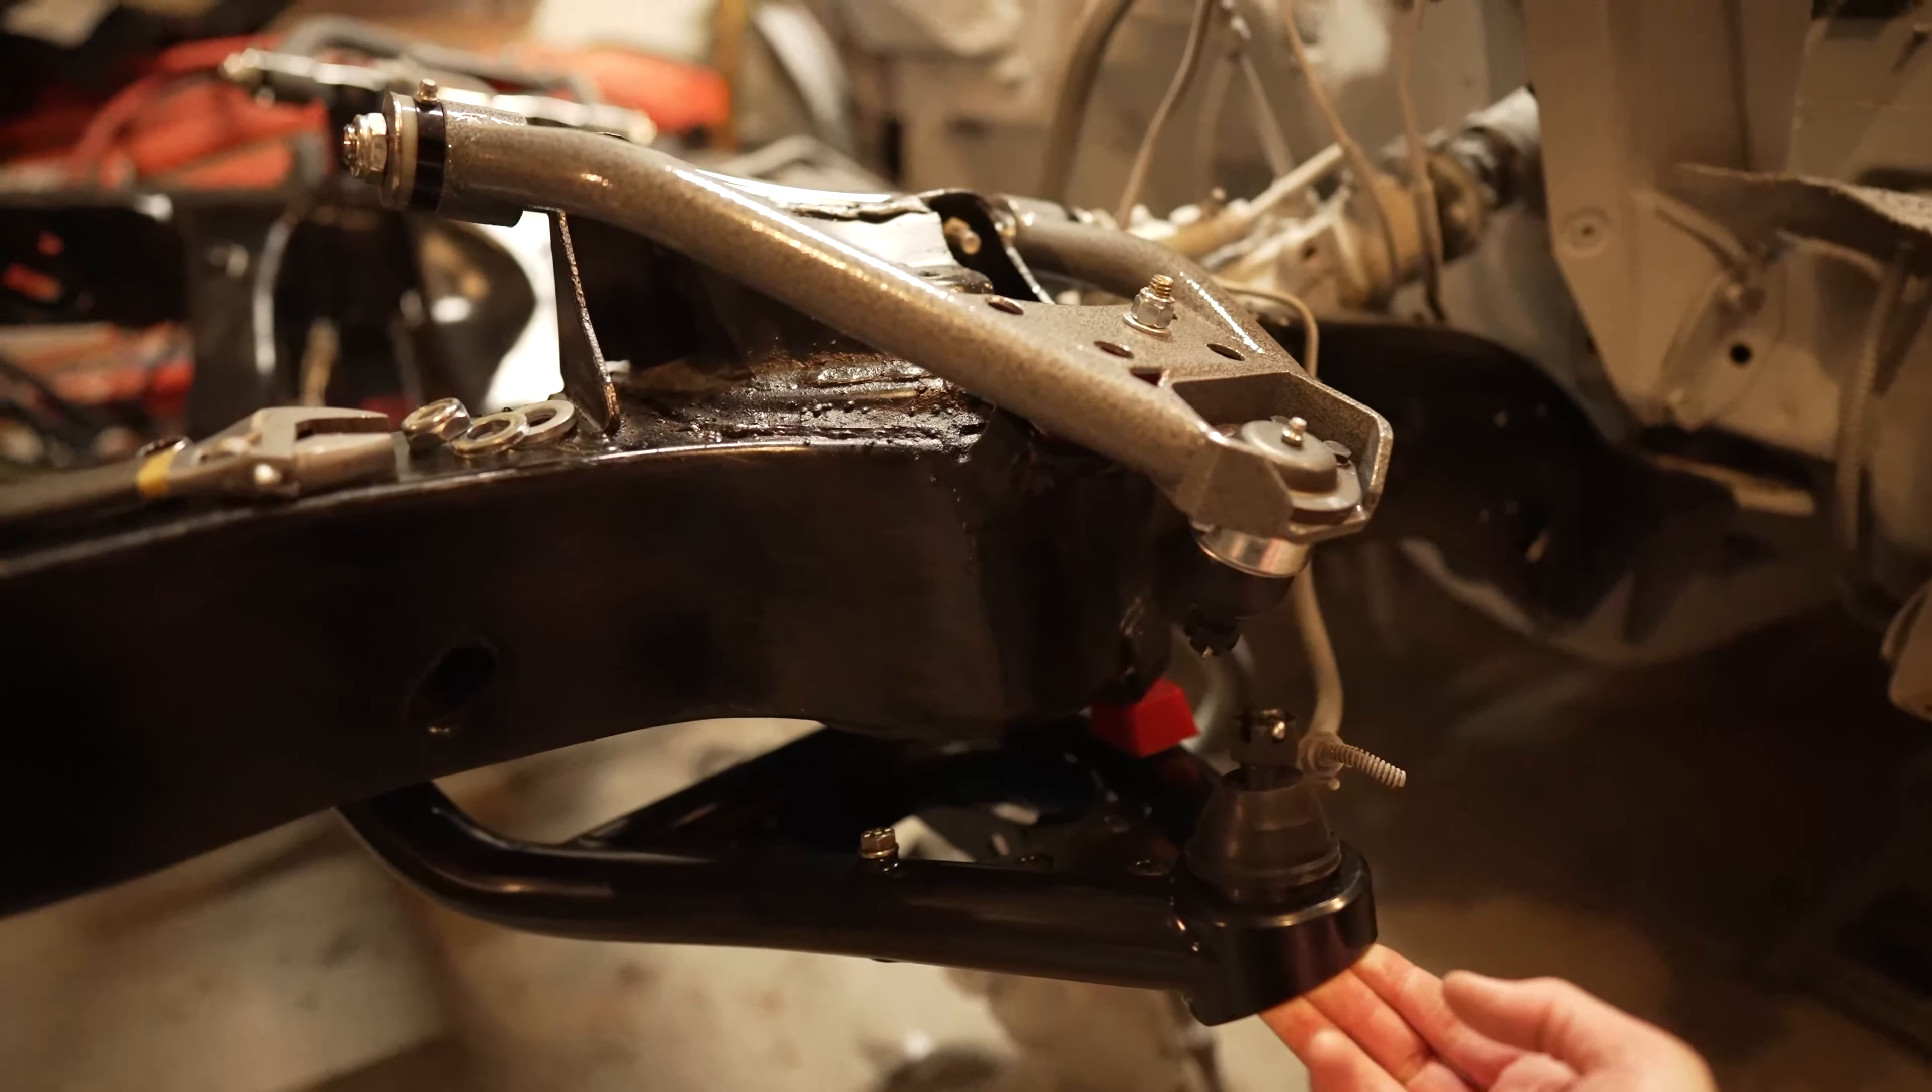I've worked on the front suspension a little bit i still got to finish painting the subframe as you can see up there but um the upper and lower a arms are kind of in they're just dangling.